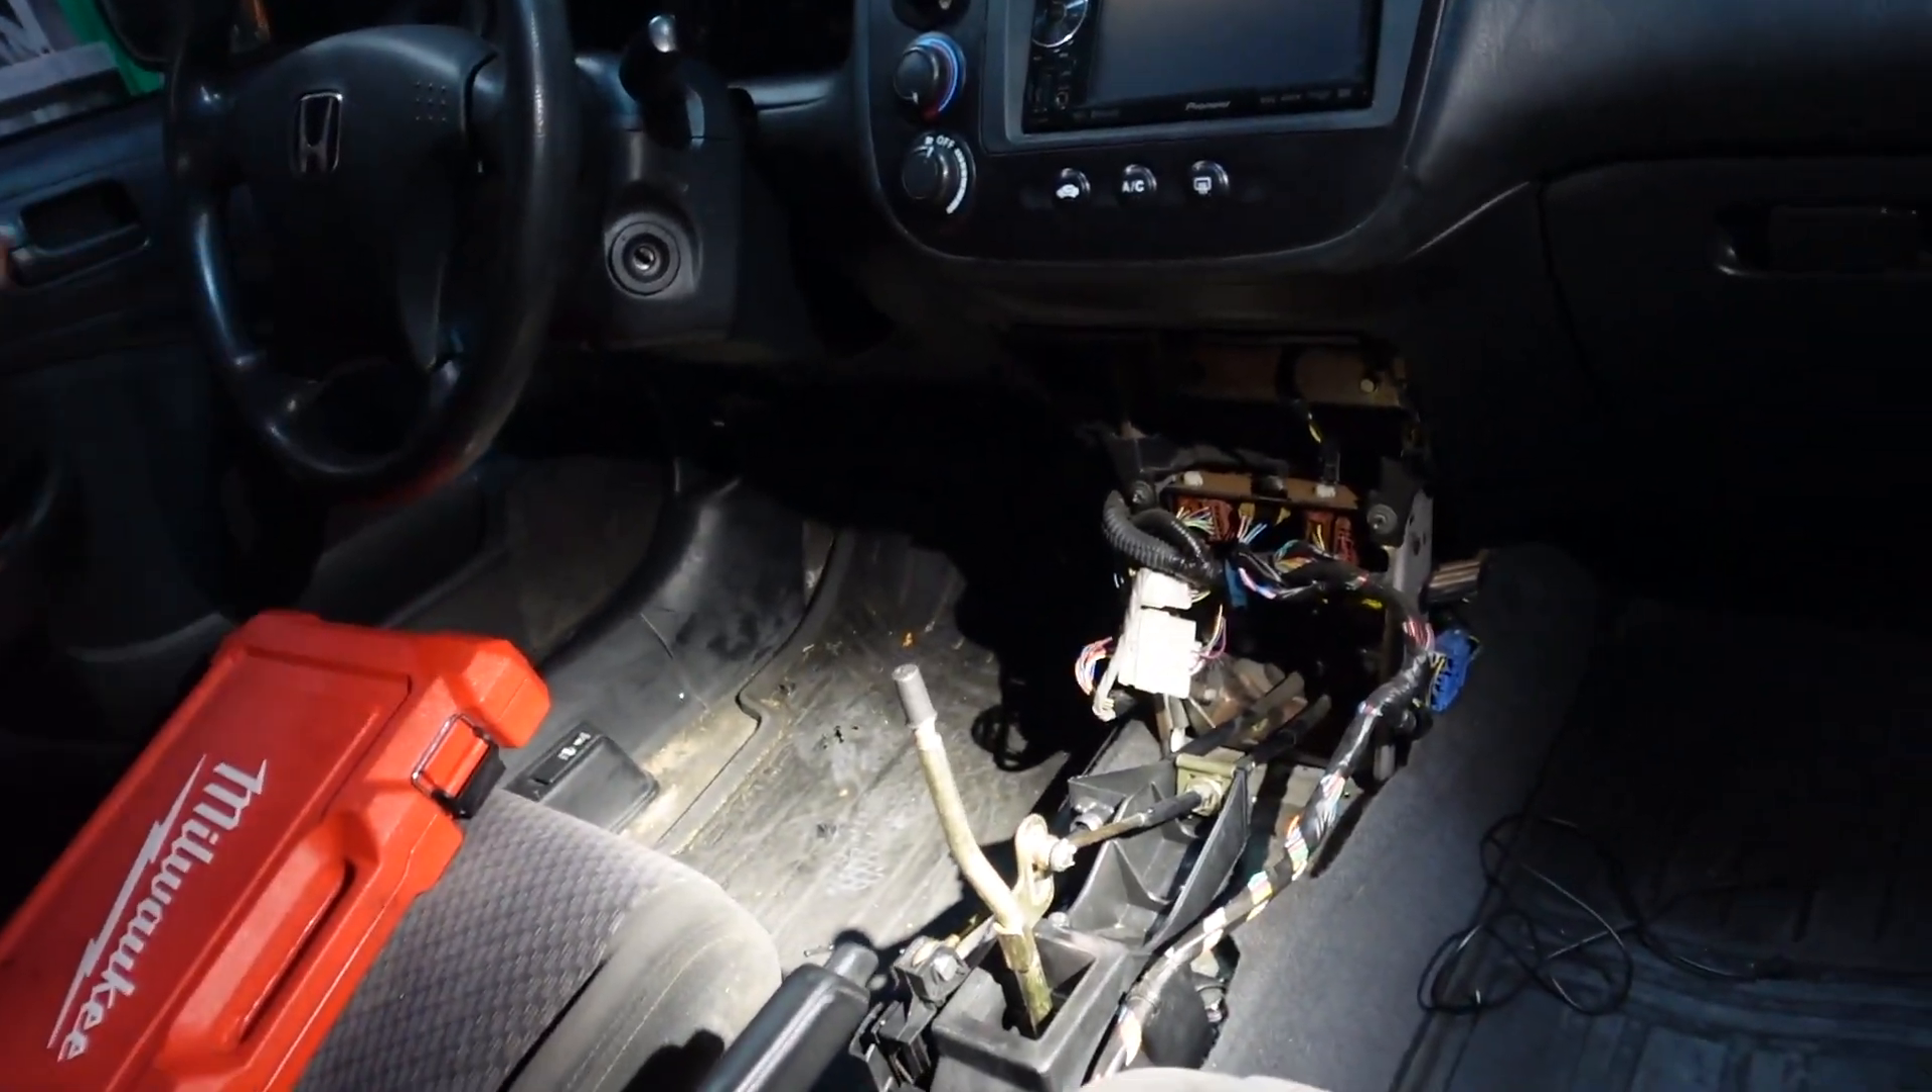Now the whole center console still needs to be put back so i'm gonna do that in a bit but this is how everything looks once it's all put back together.